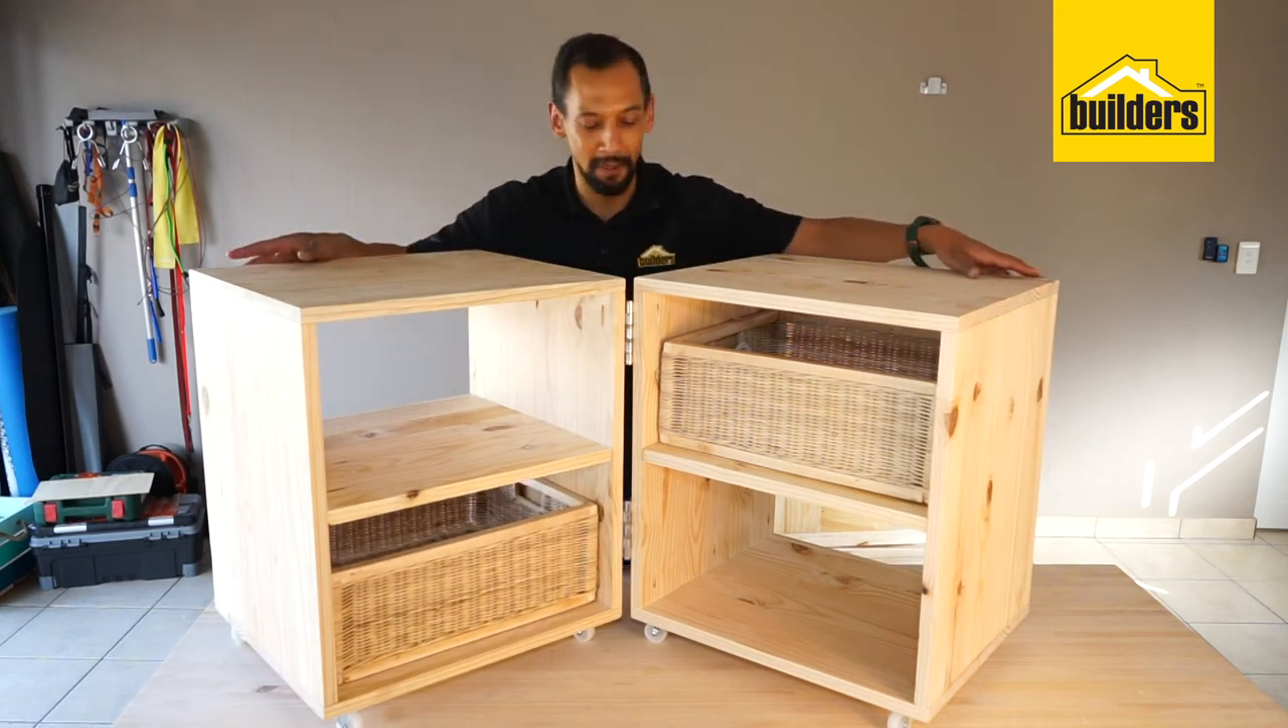The final piece in the puzzle is putting the drawers in place and there you go your coffee table is complete.